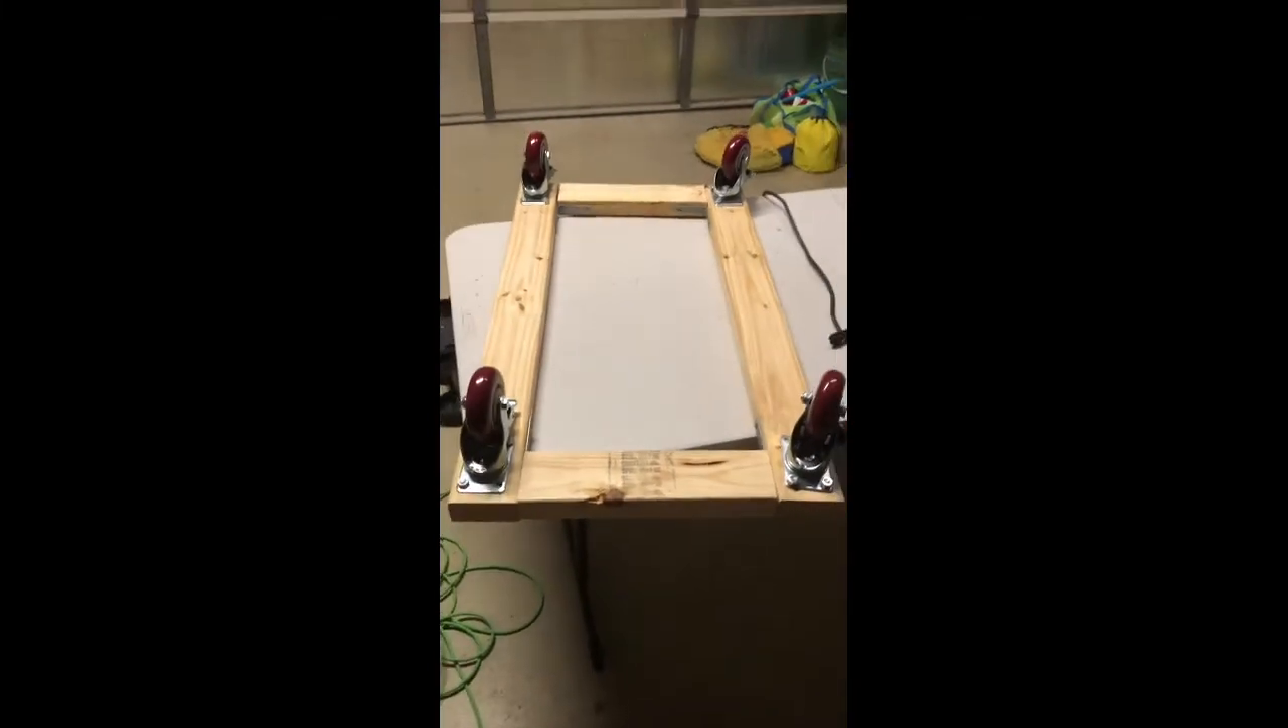All four casters have been installed, and that is our completed dolly.